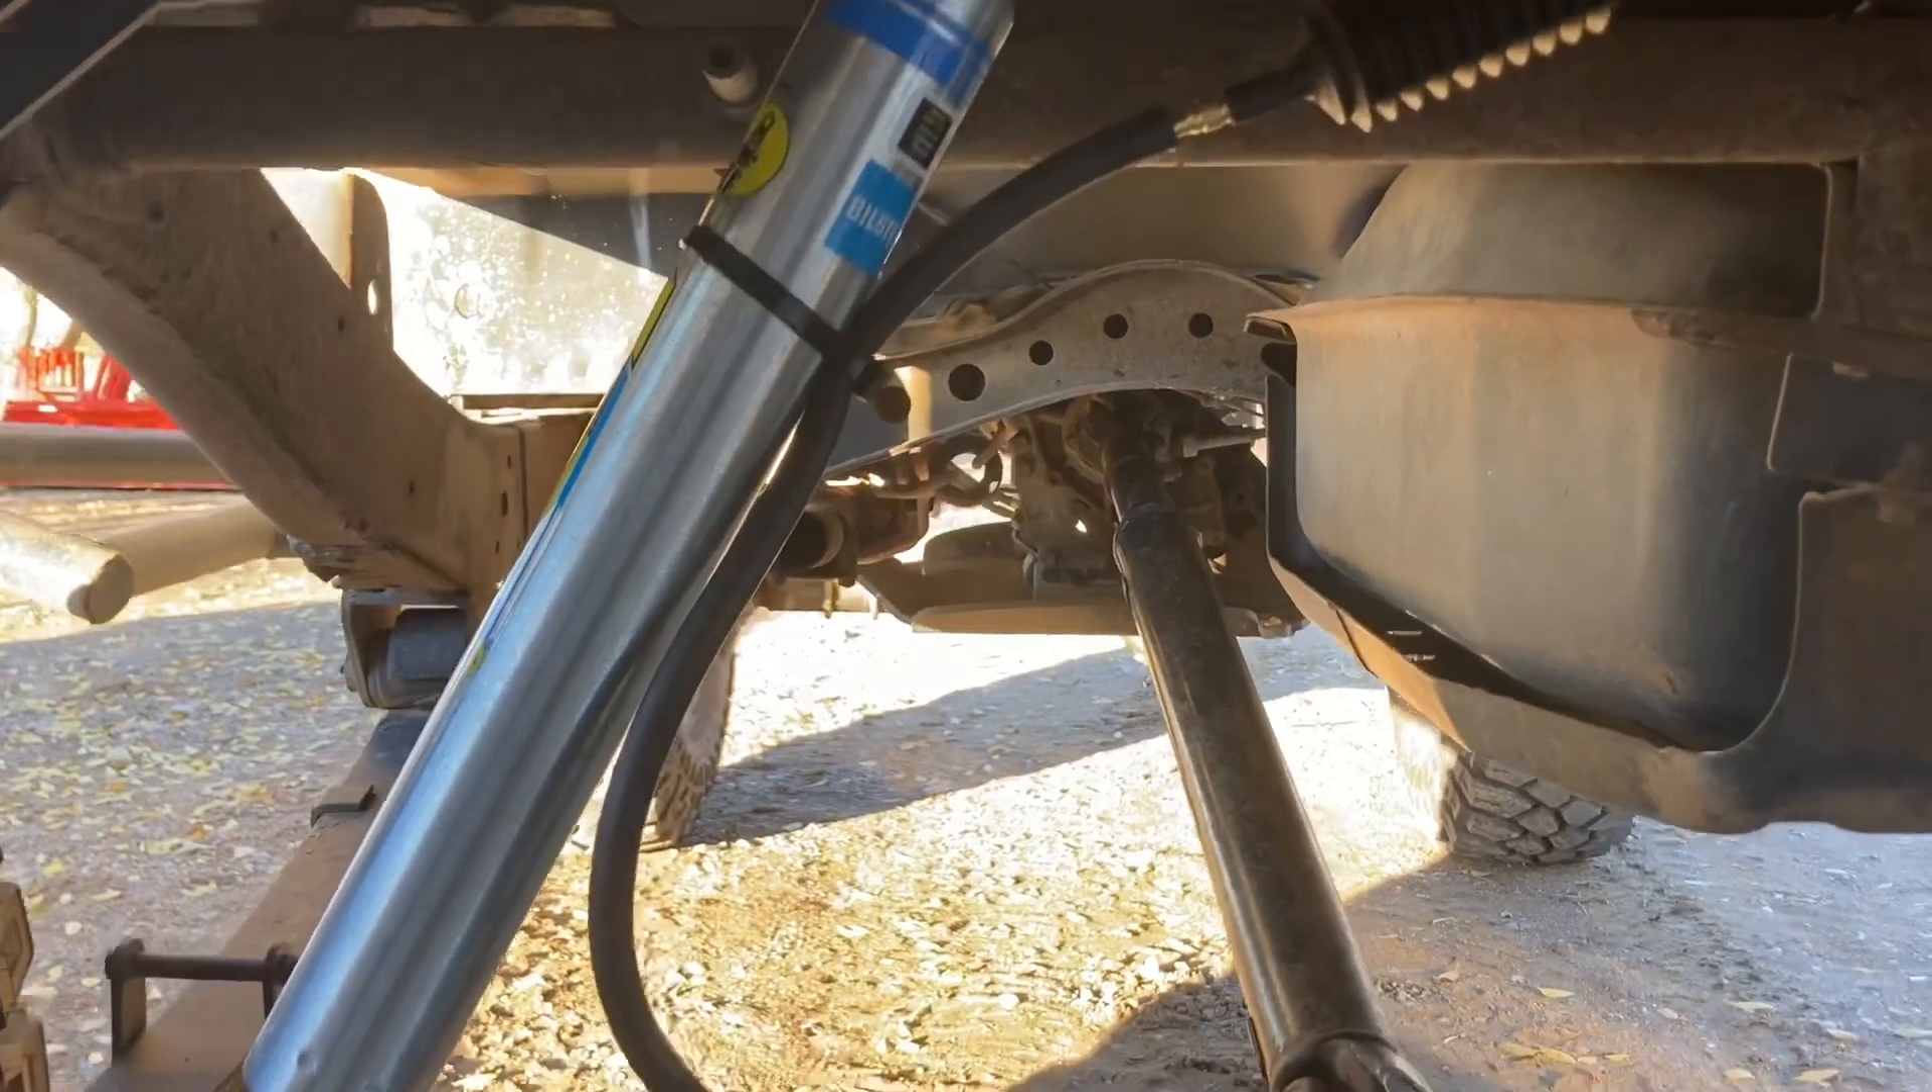Breather hose is just kind of zip tied up to one of the shocks.